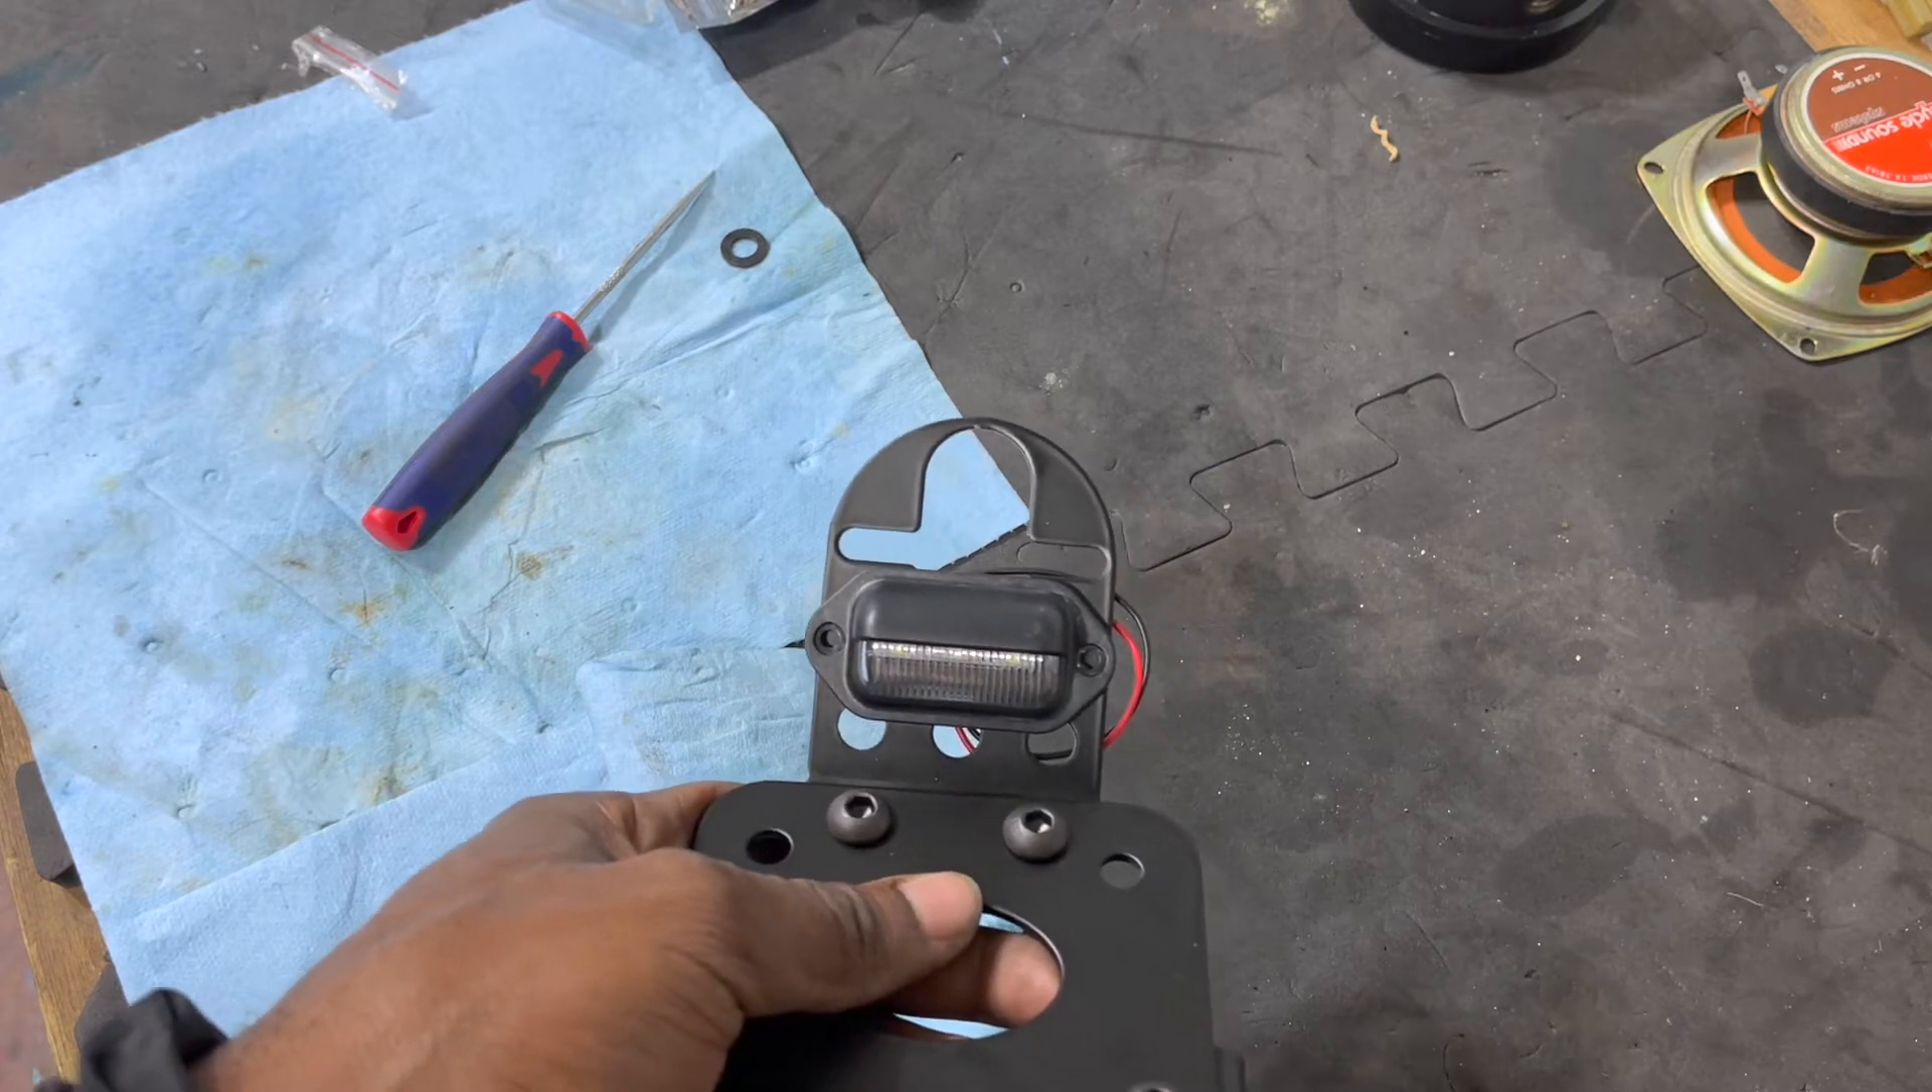The light itself is just a few millimeters wider than the bracket.